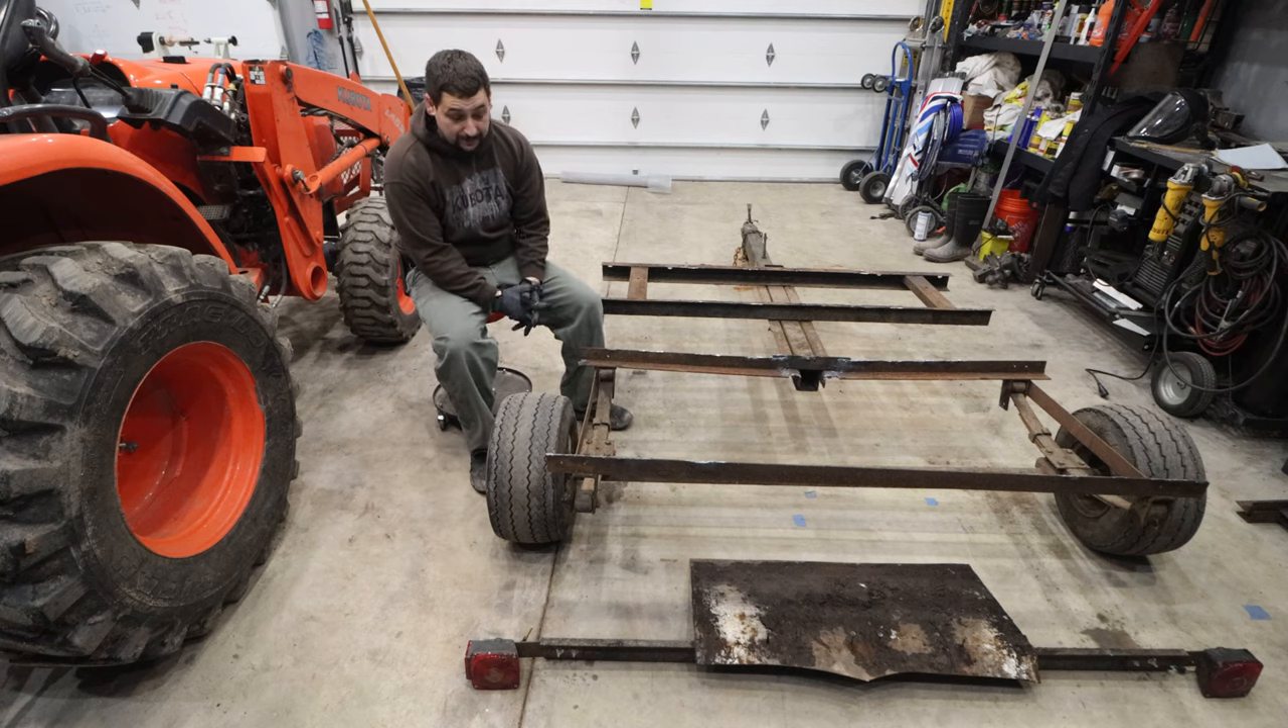We removed all the wooden decking and all the rotted out metal and there's really not much left to the trailer.